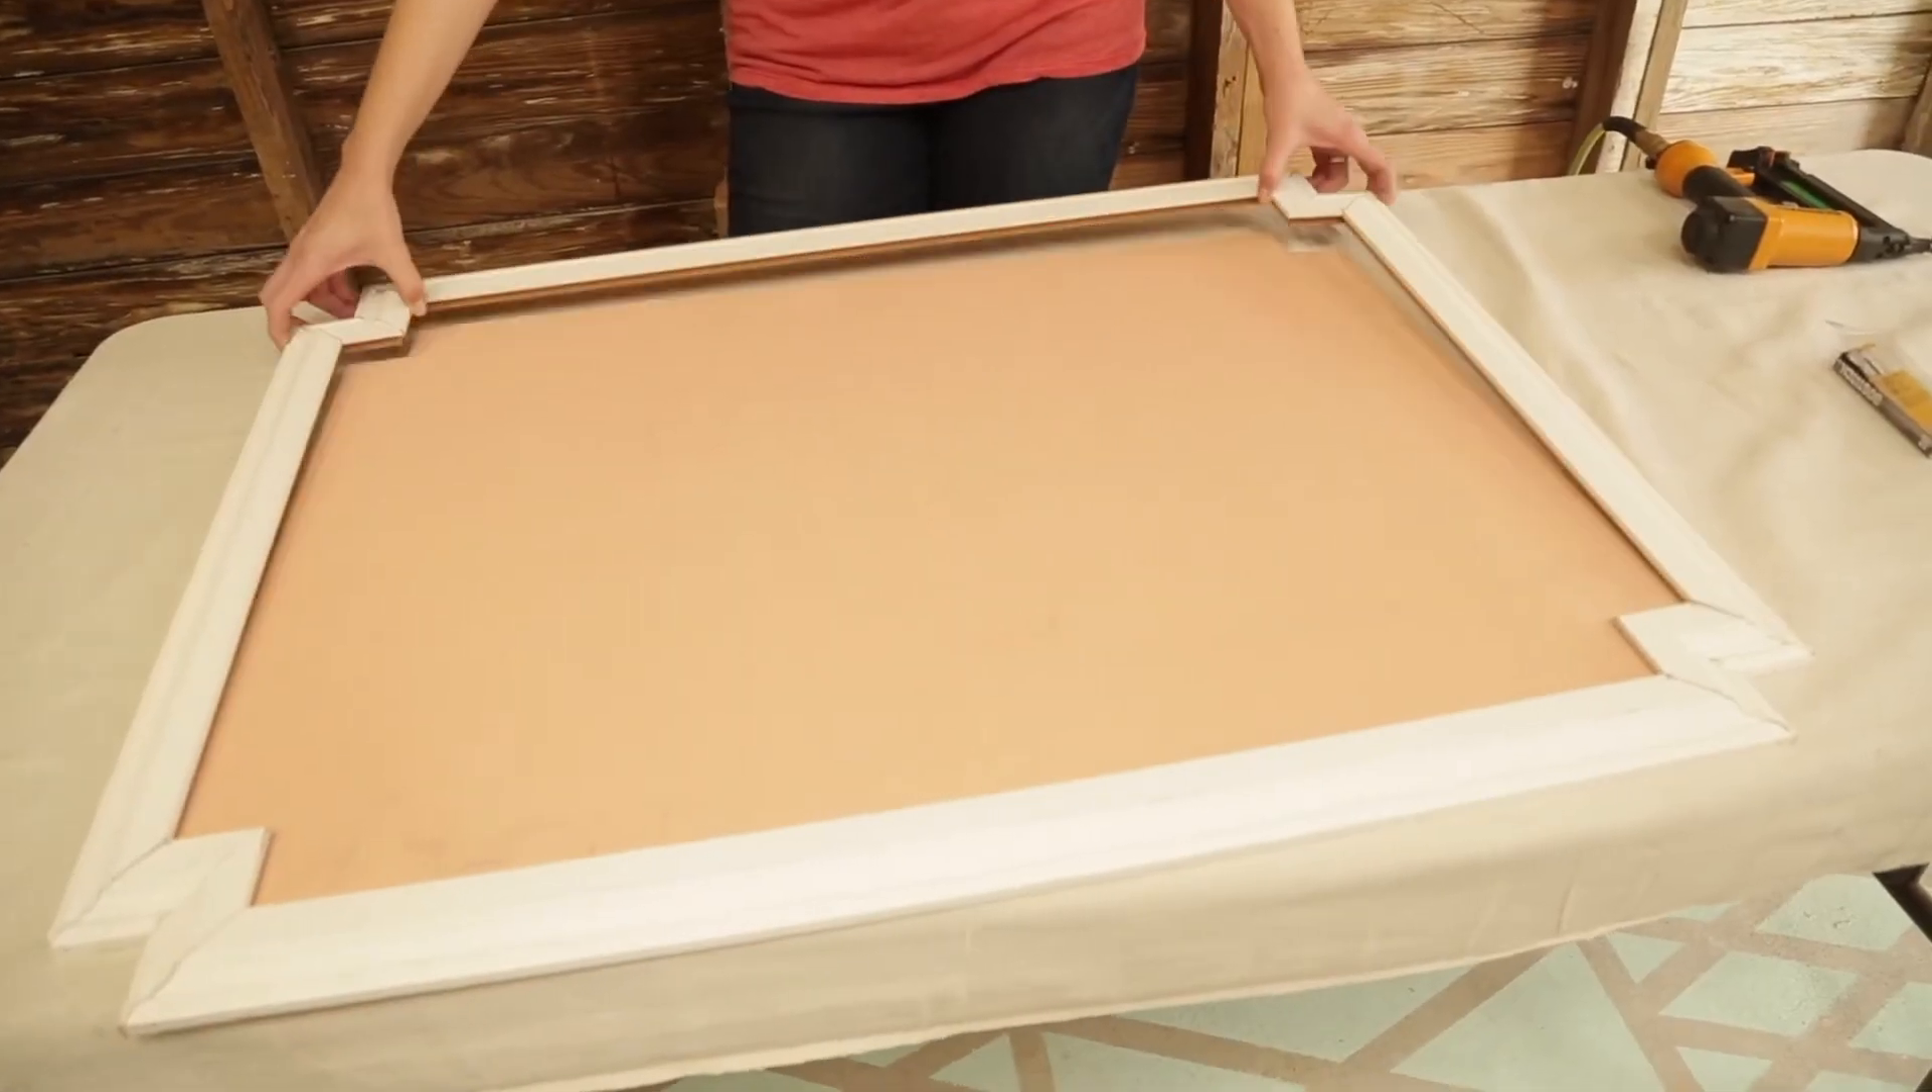Now that the frame is assembled I'm ready to cover it with some shiny gold paint.